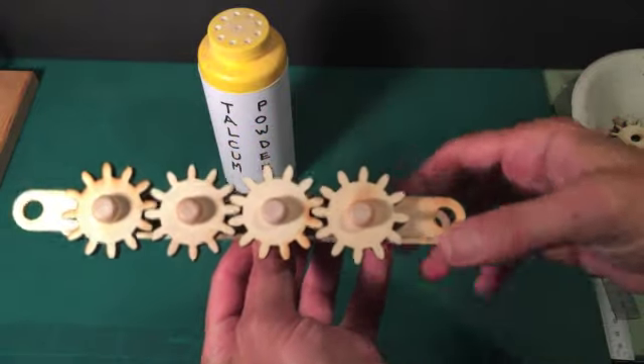Once you've put these four gears in place, if you rotate them you can see that they are now meshed together and they're spinning nicely.